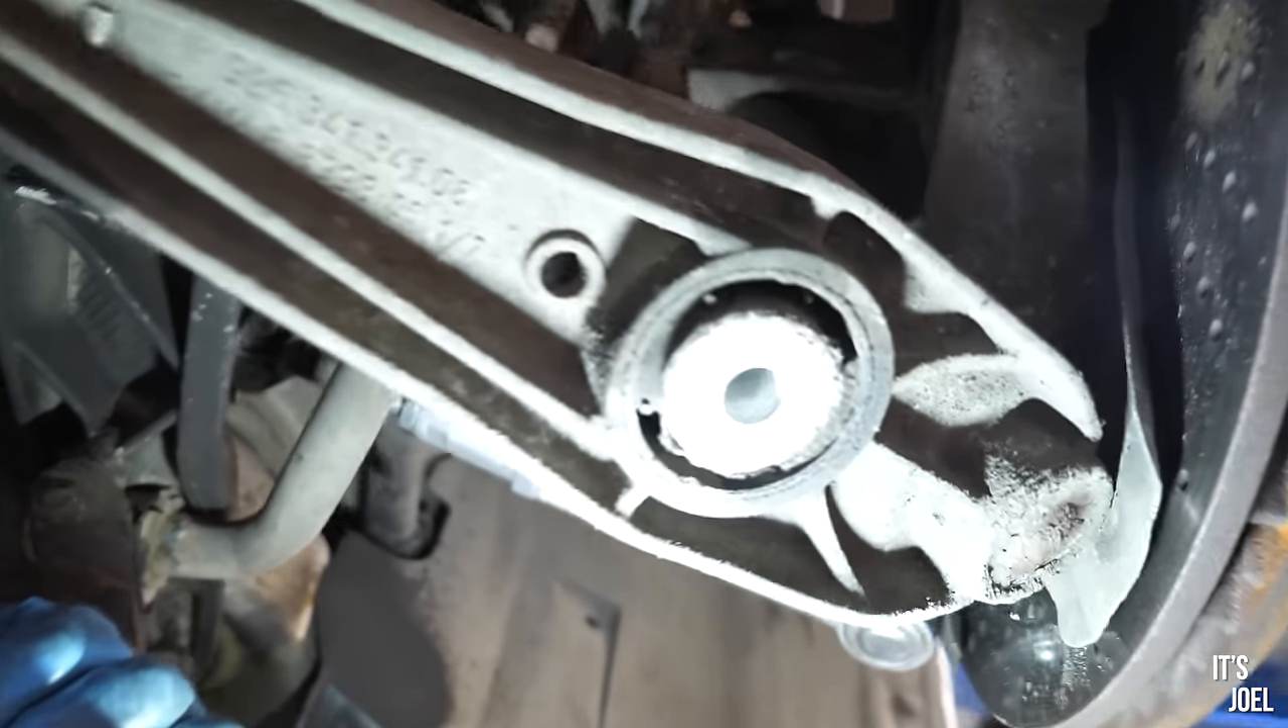The side view here you can see how it's dislodging yeah it's not even at all is it no it's actually coming out it's coming out yeah you can also see here underneath you can see how the rubber is coming away from the aluminium insert.